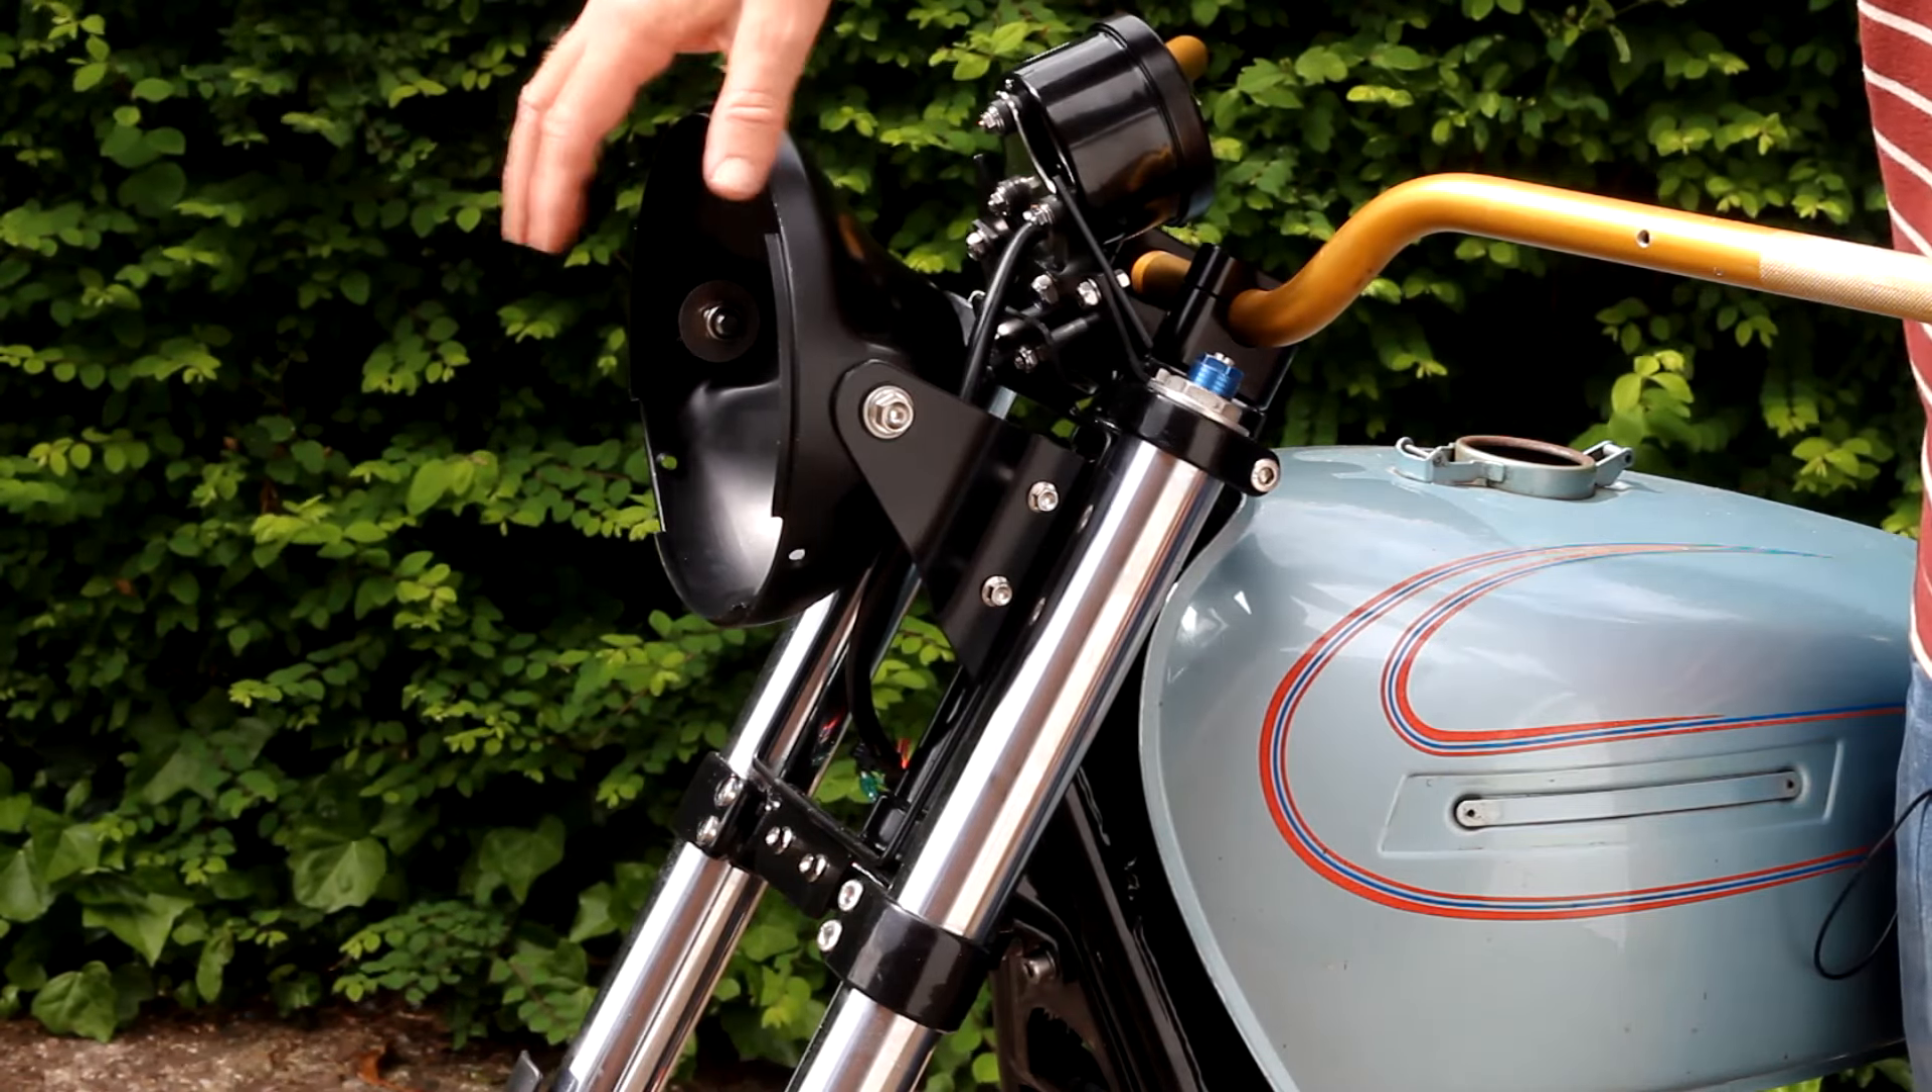I fitted the headlamp shell which I've resprayed satin black. I won't fit the lens yet.